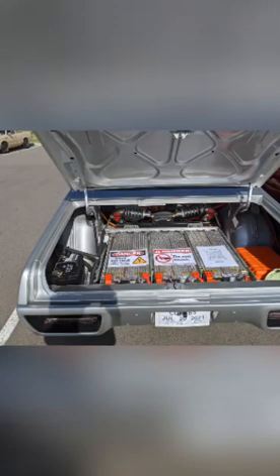I didn't have the cover on the rear battery box so with people around I just put these high voltage signs and it's a nice way to keep people from touching the car anyway.